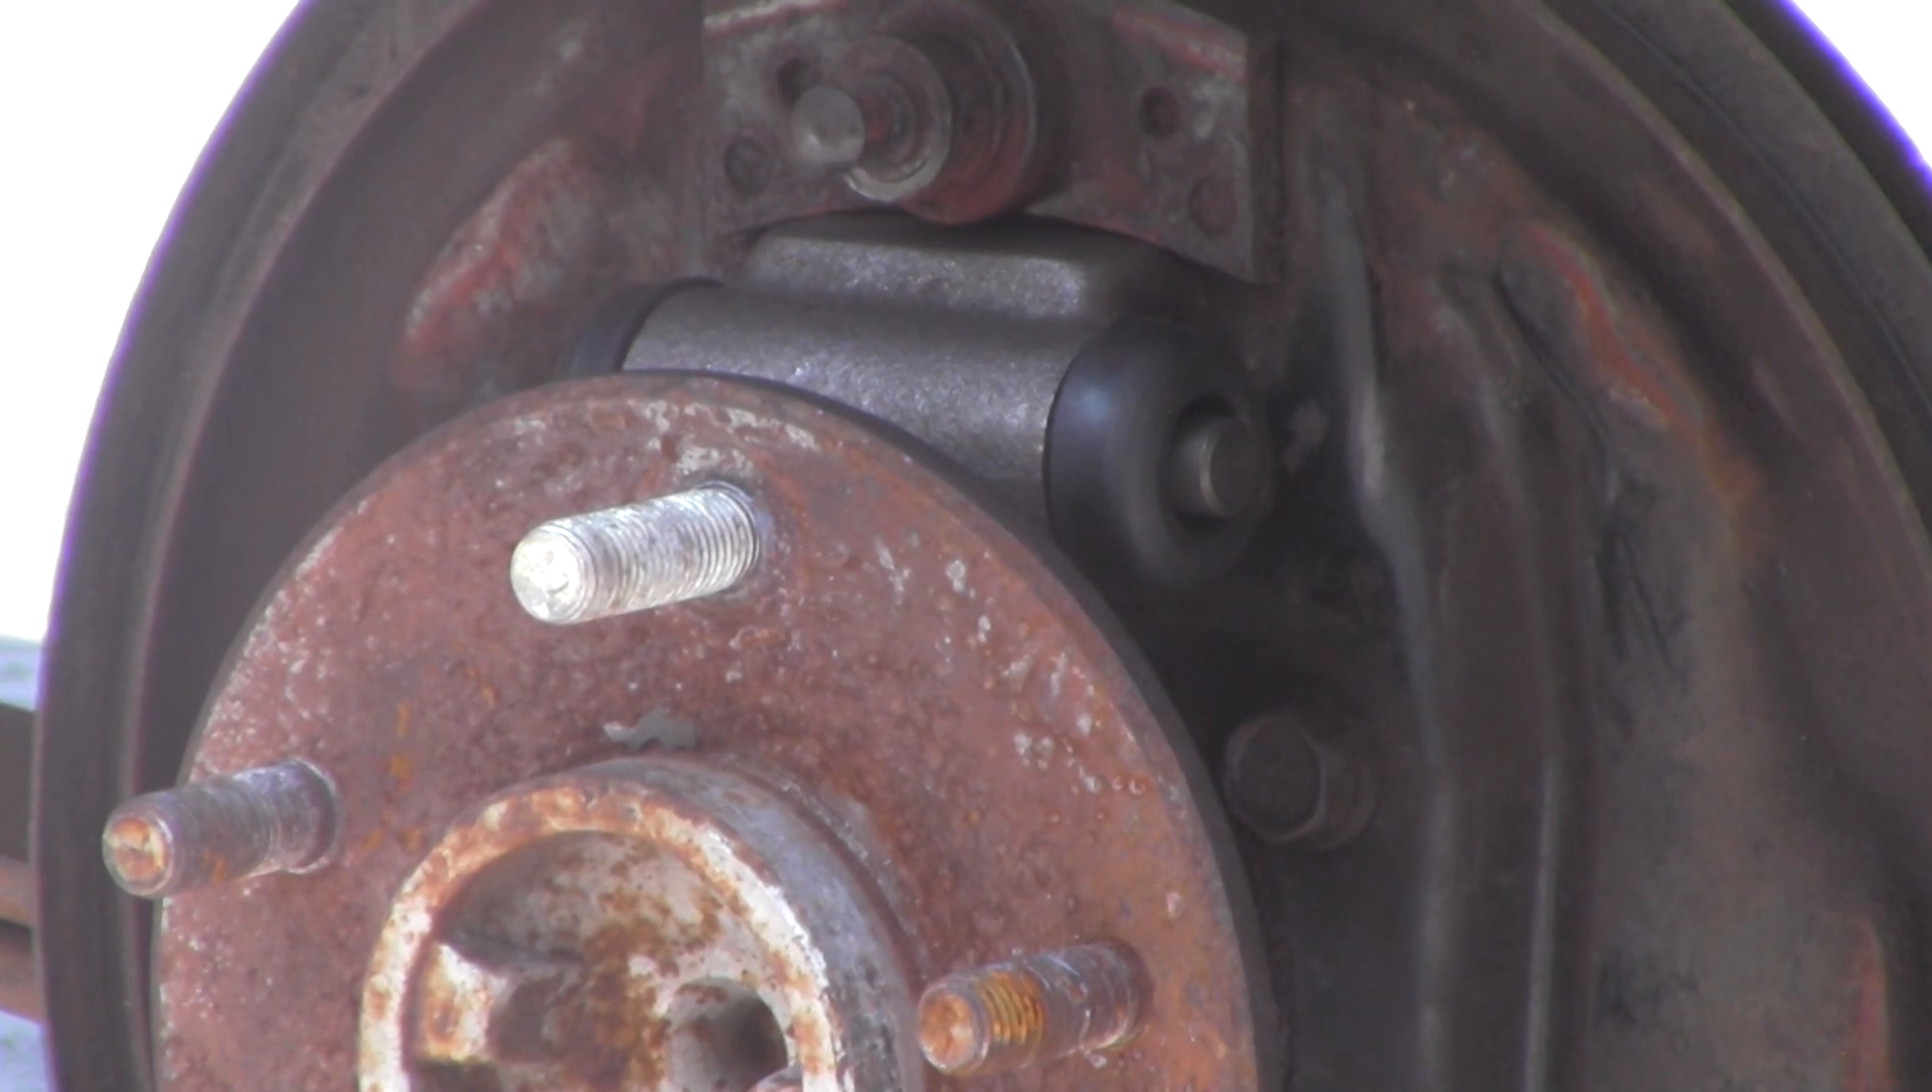Okay, so what we got here is the new cylinder in place, we're going to test it, I'm going to zoom in, we're going to see if that little piston comes out or not.